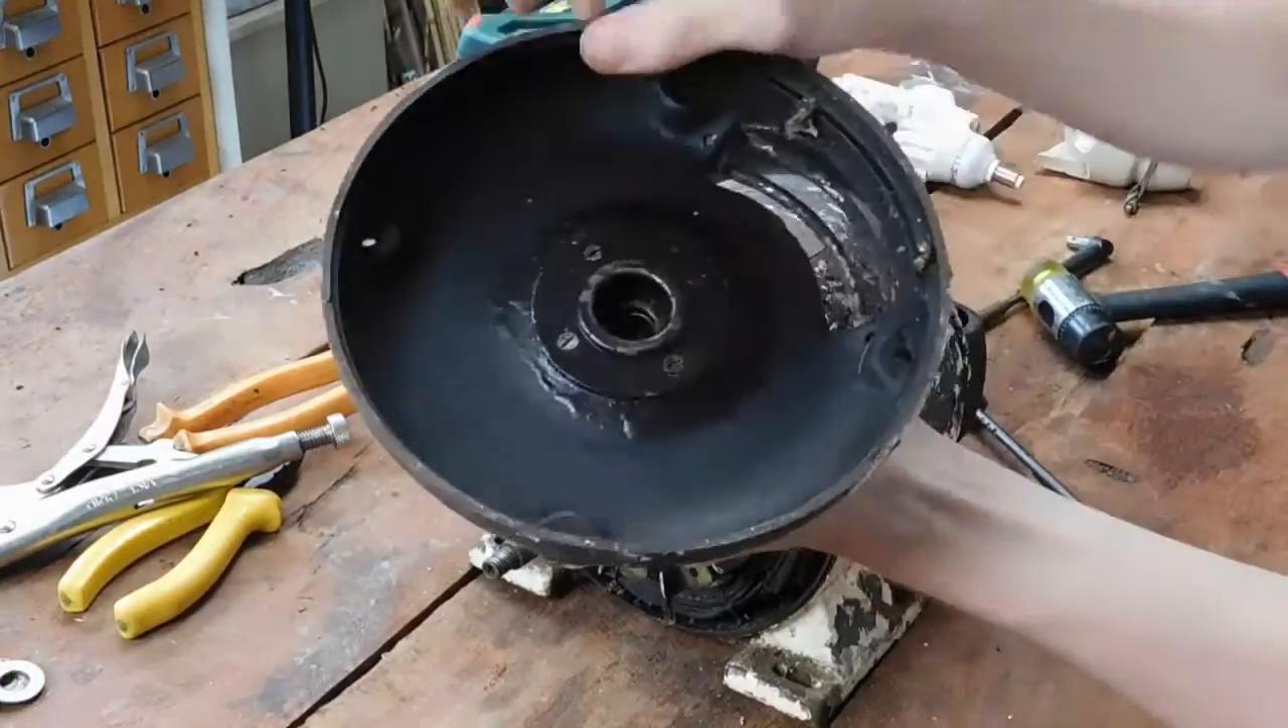There's the front end bell off.